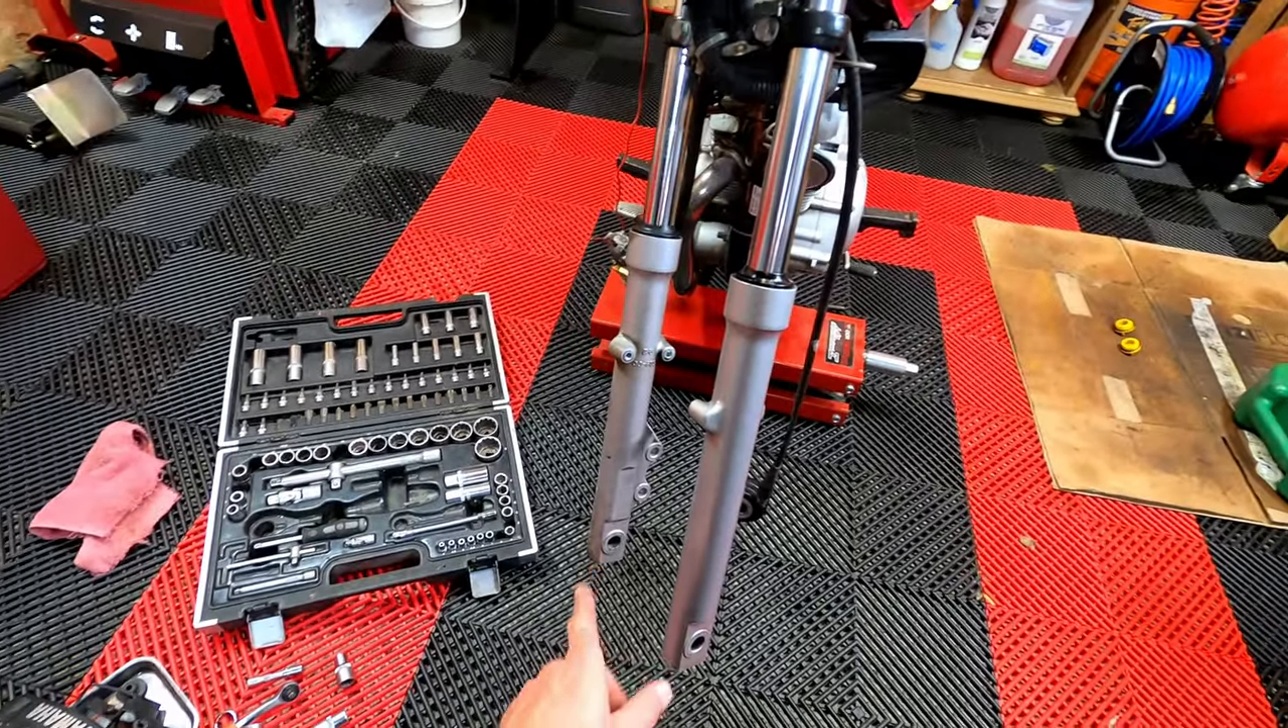Voilà et ma fourche est remontée.